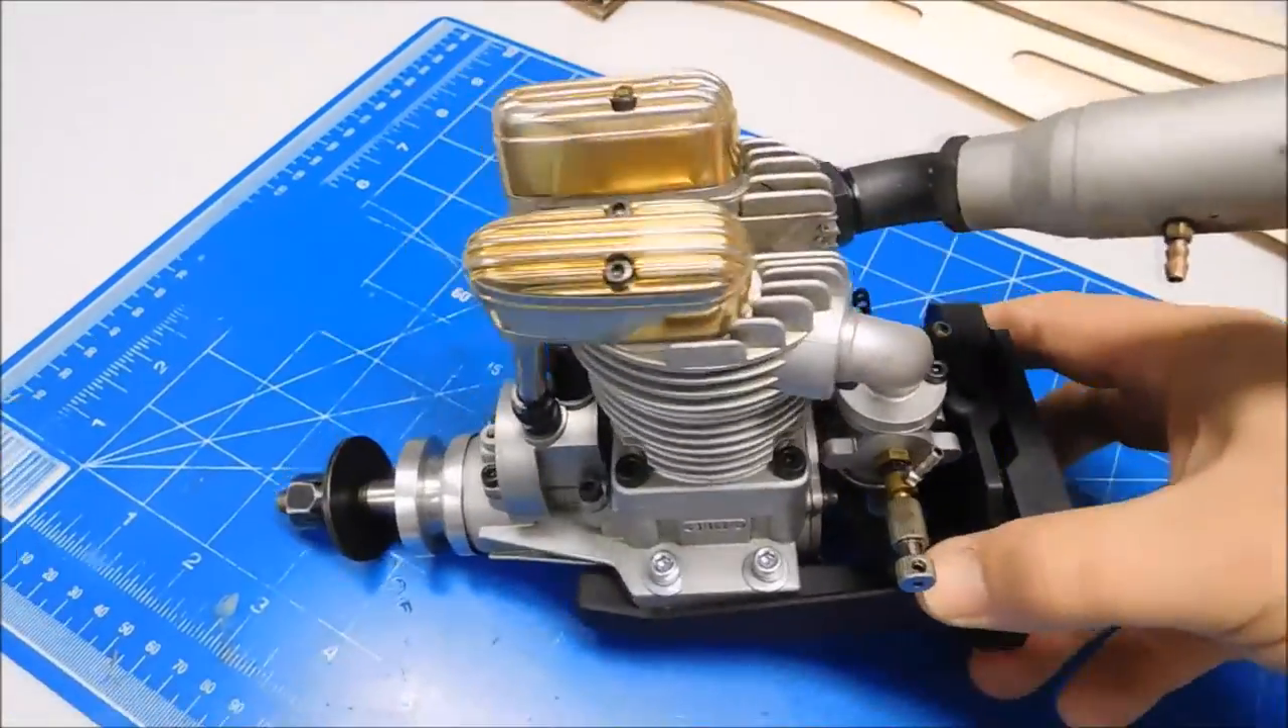So this engine is already attached to the mount, it's ready to go.